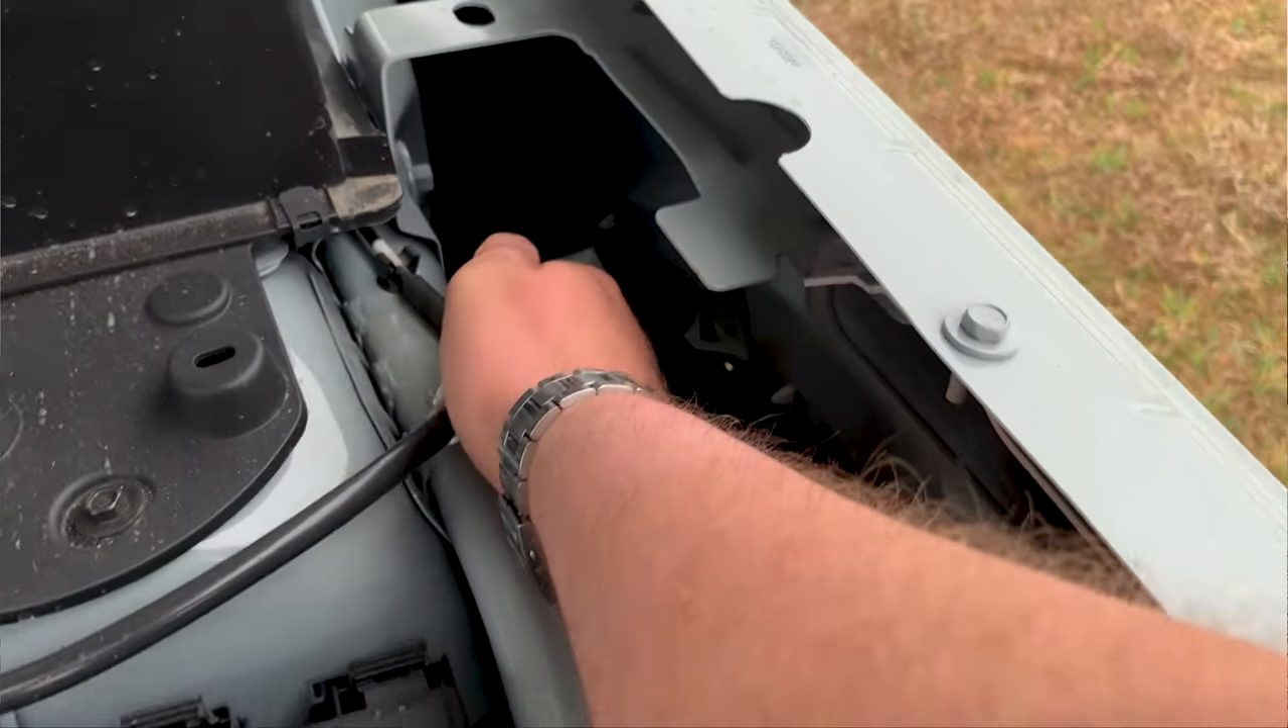Would you notice there's a big gap between the actual chassis rail and the fender there's like a whole hands width.